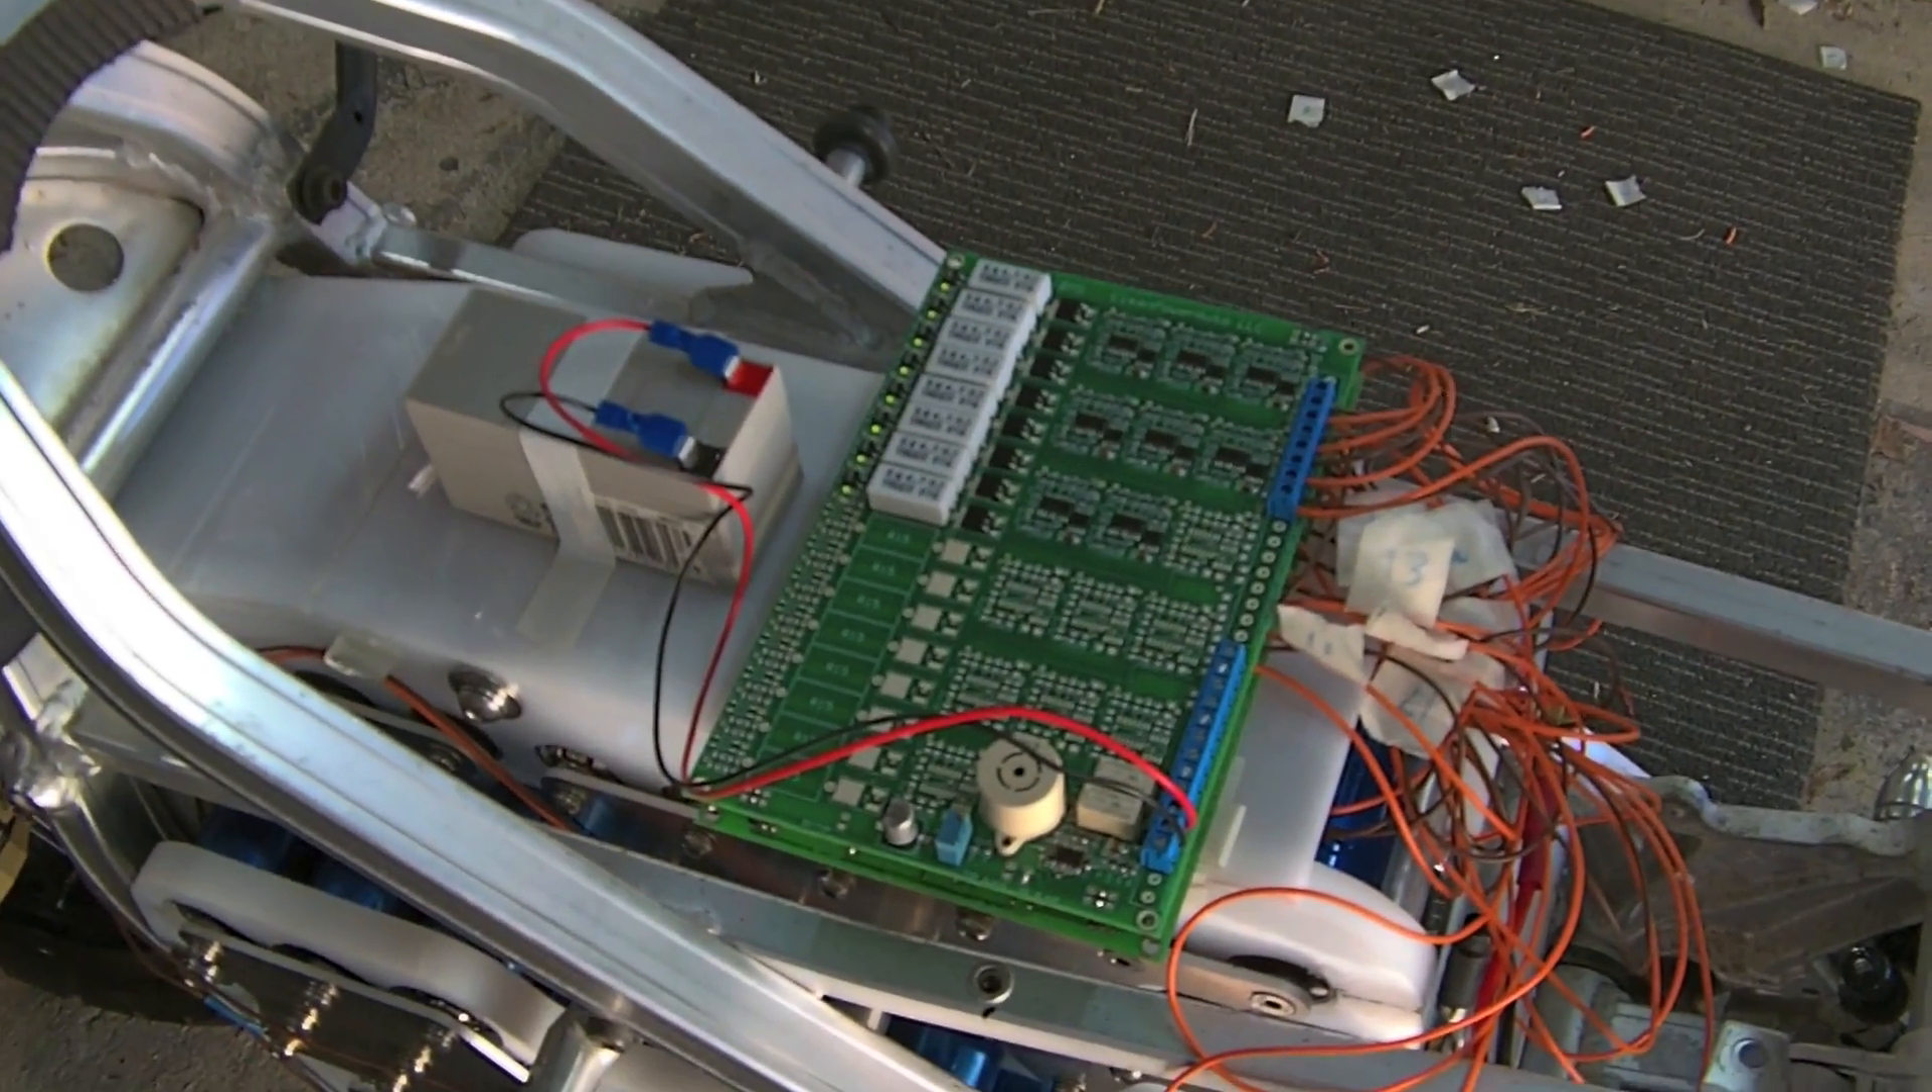I have temporarily placed the BMS system on the top of the pack here and temporarily wired them in.